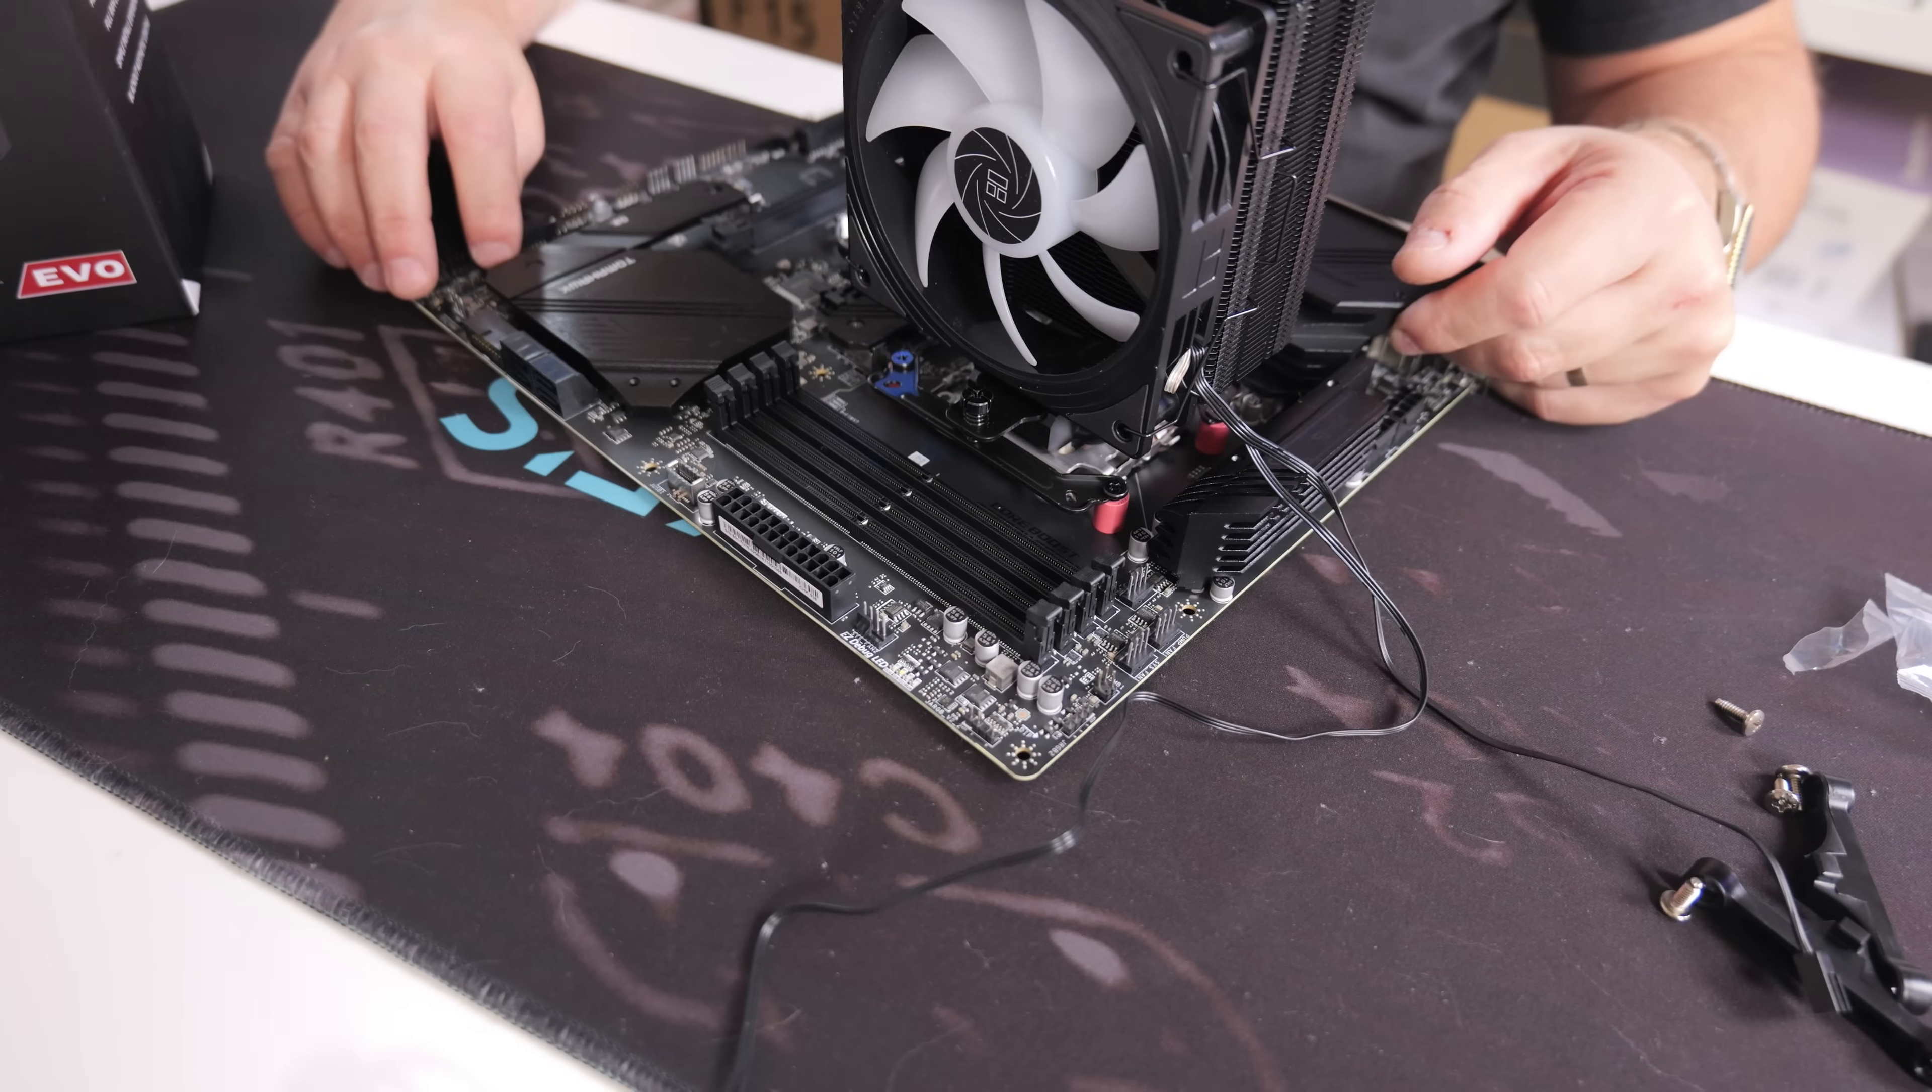So that is the the cooler attached and it looks pretty nice.